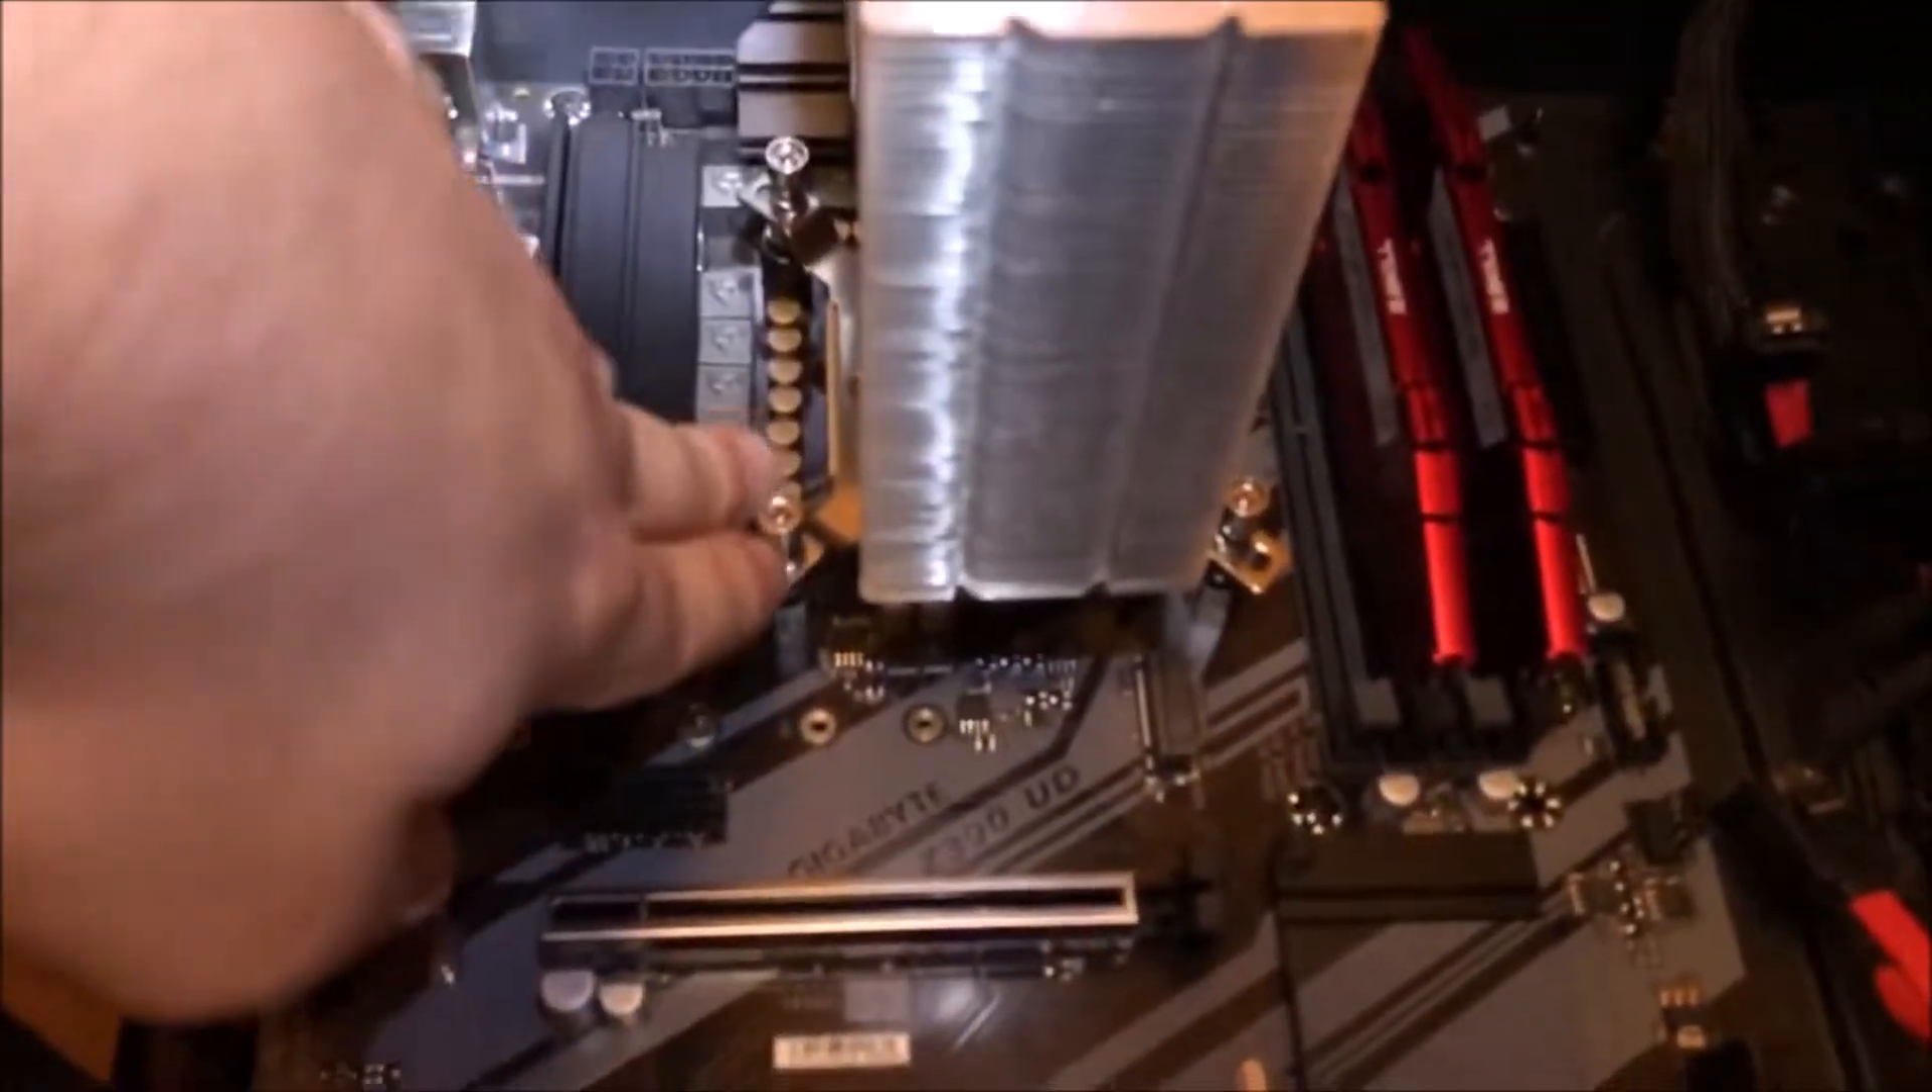We got the heat sink on.